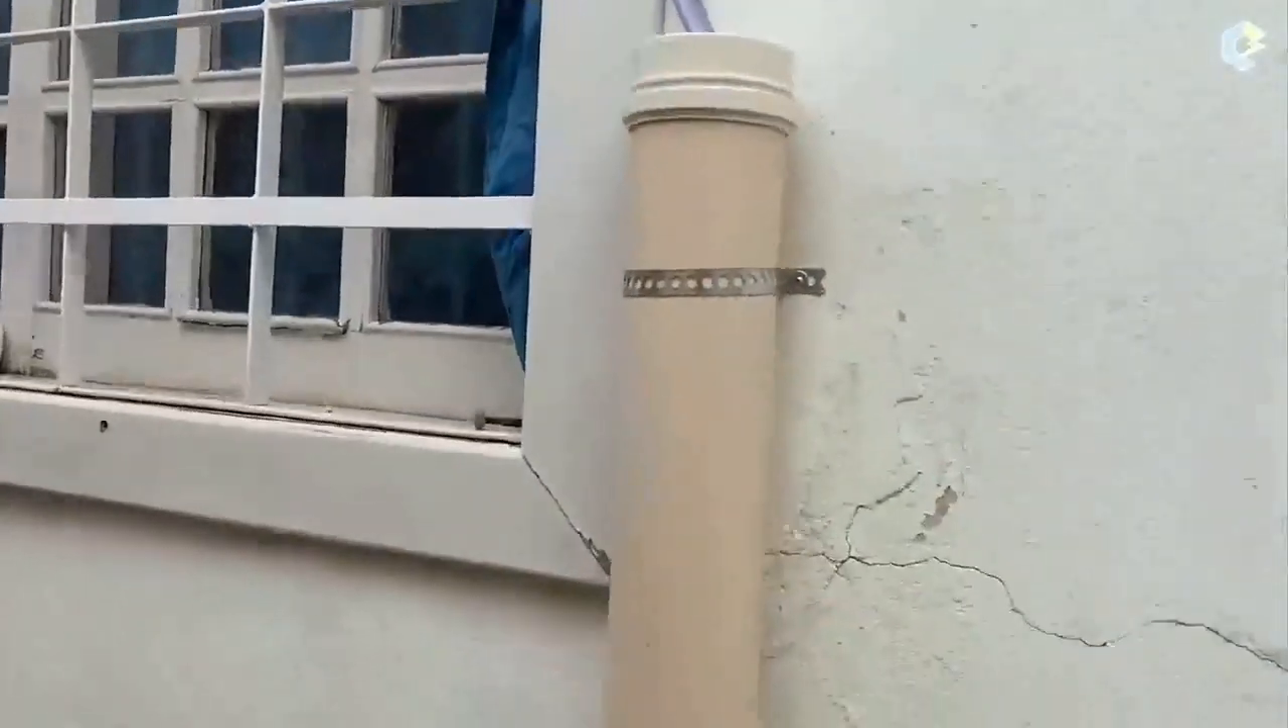Então, pessoal, olha só como ficou os tubos coletores aqui, ó, instalados na parede.